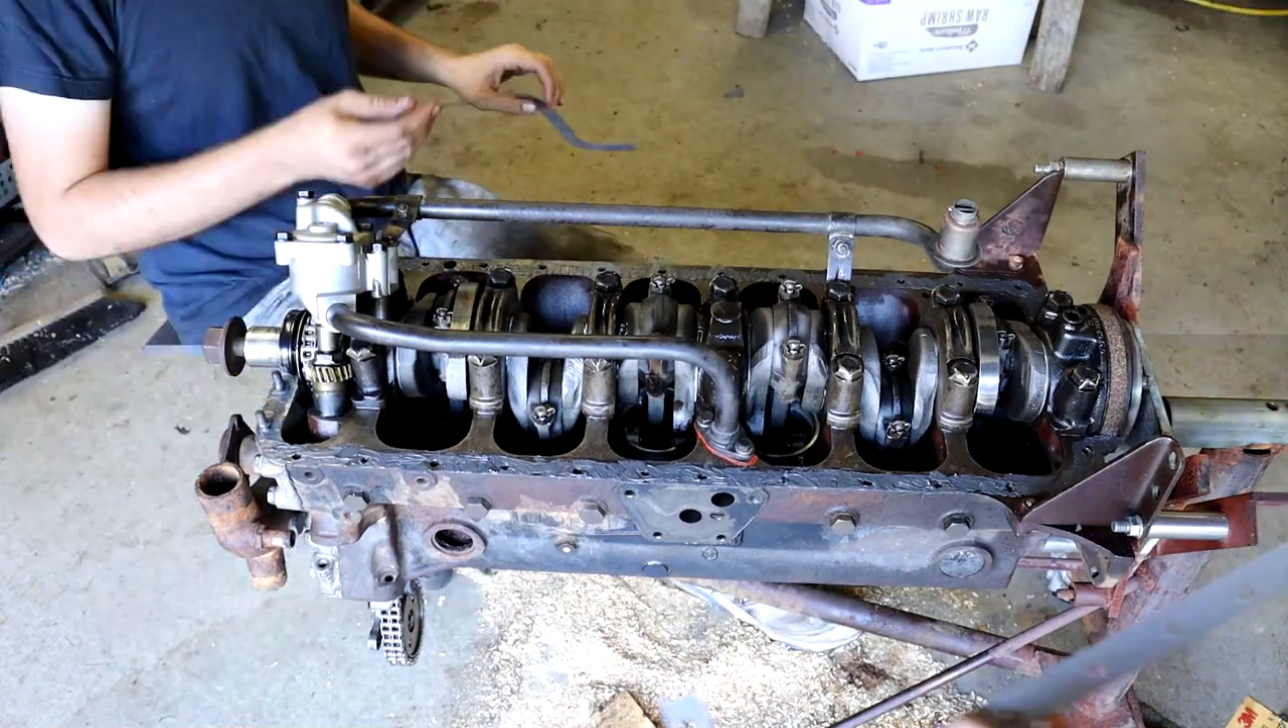Now the last thing to really complete the bottom end is to get the oil pan back on.